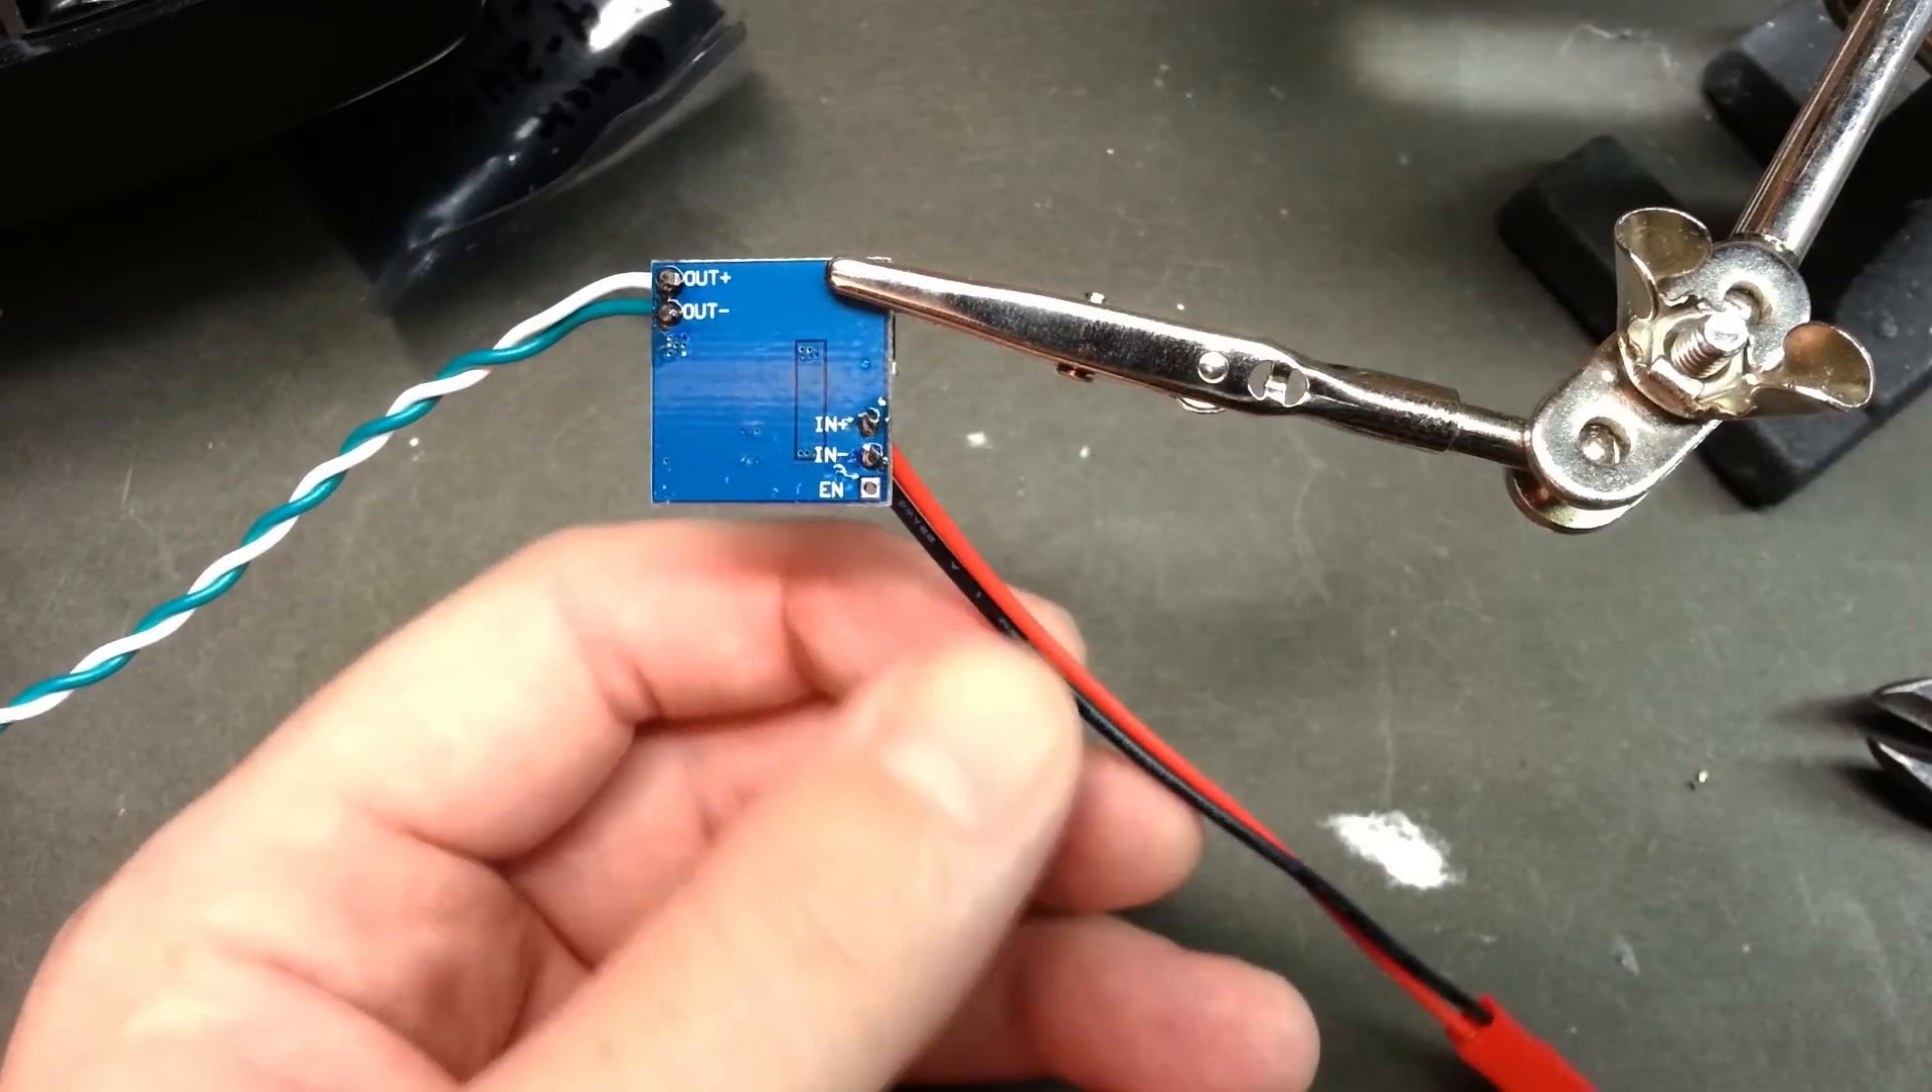So what we've done is we've soldered a jumper and our battery connector onto the ins and the outs of of the buck converter.